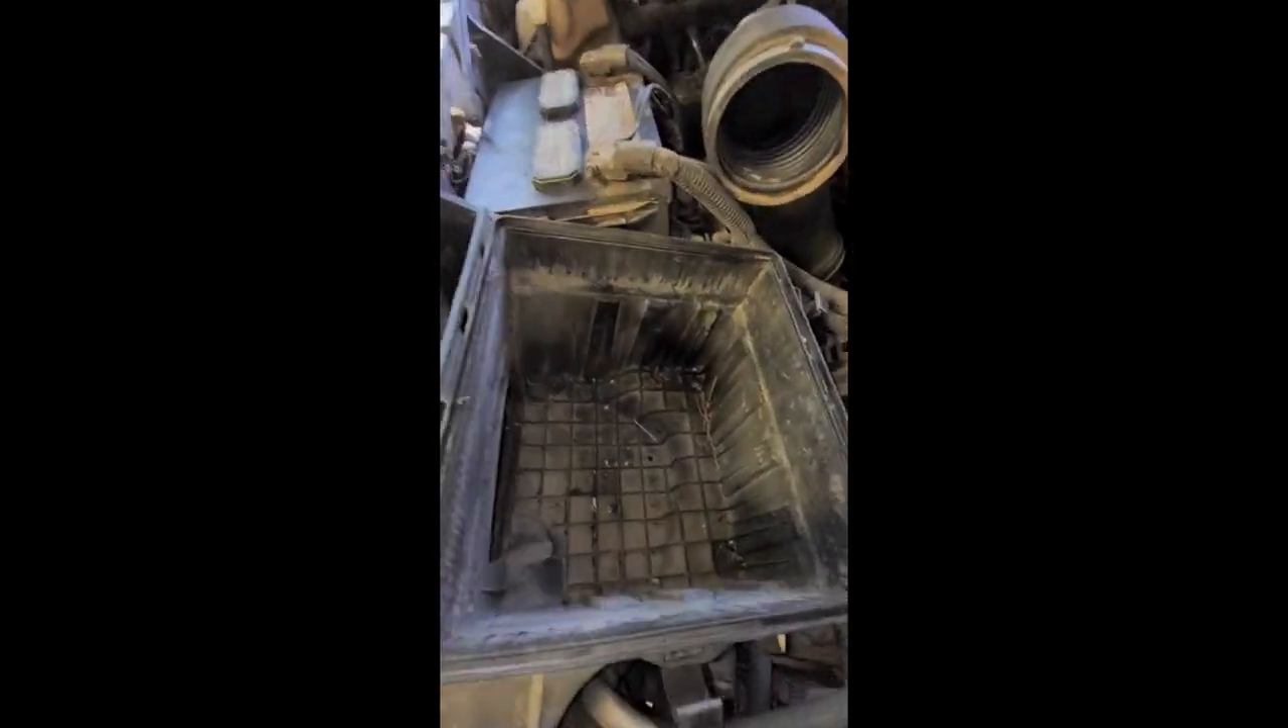Got the top of the air box off and the air filter out.